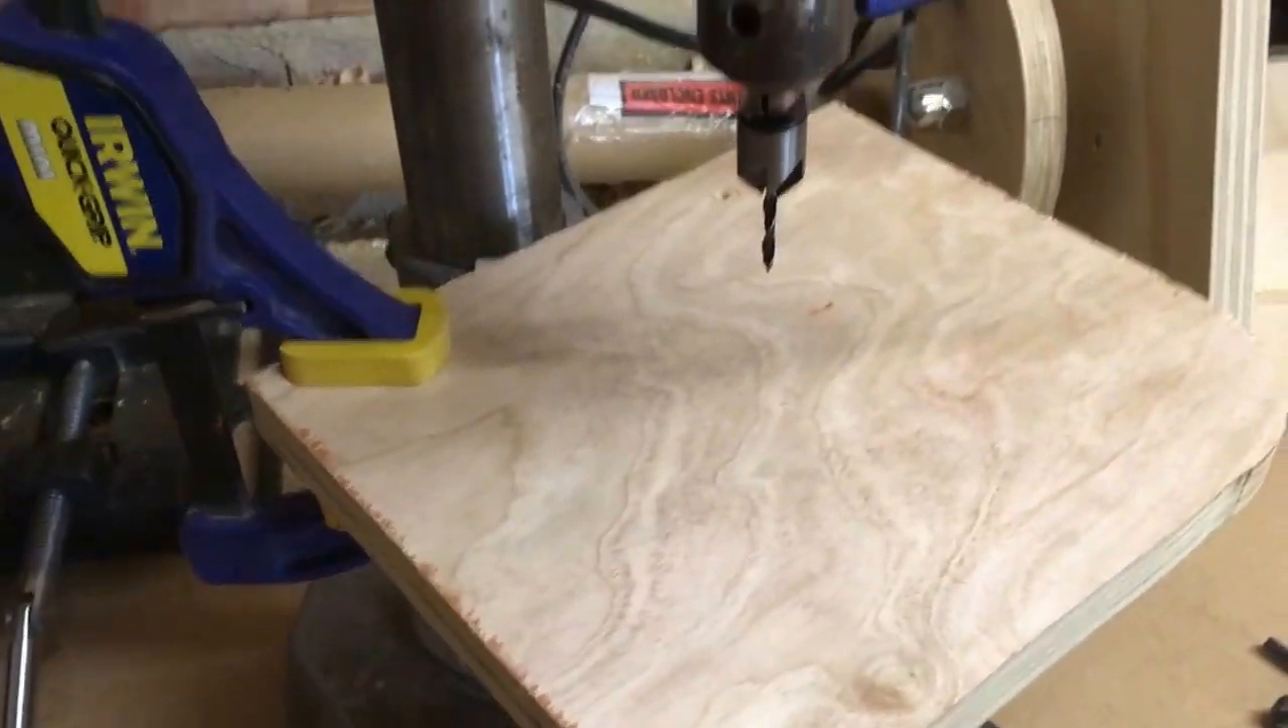I've got a sacrificial bit of wood clamped to the table of the drill press just so I don't drill into the drill press table.